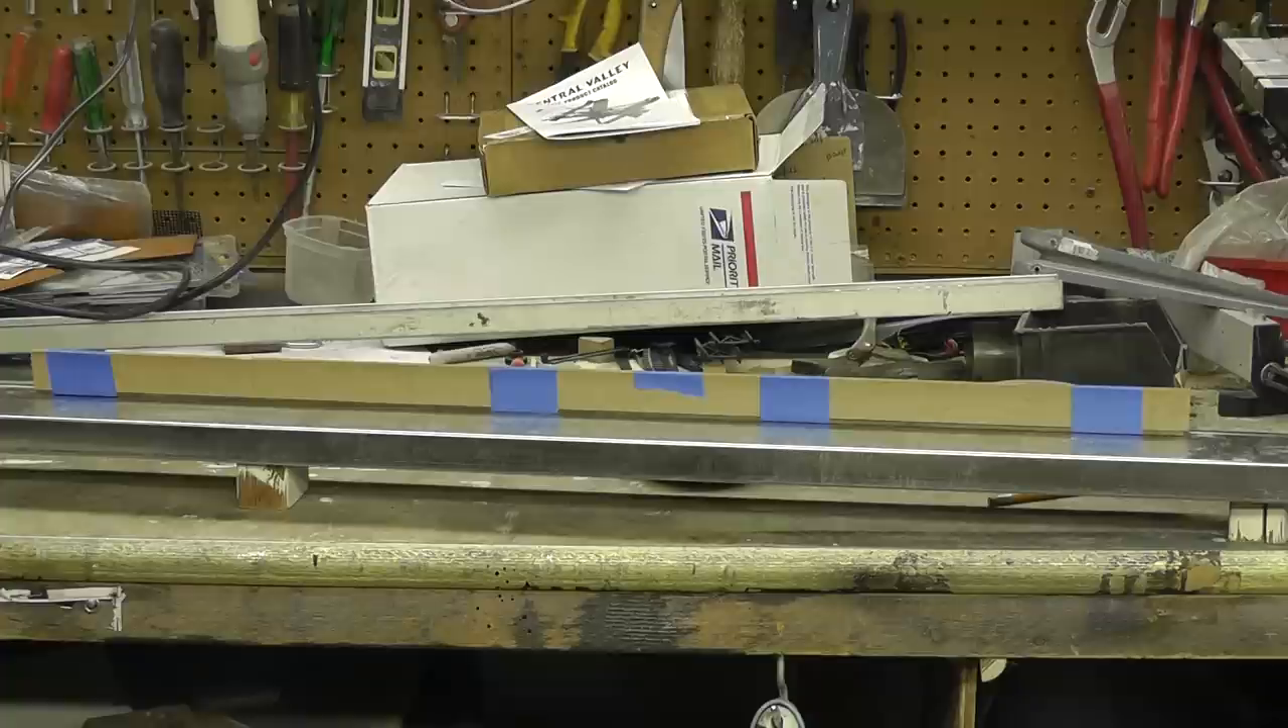I've attached the outer wall to the platform using blue scotch painter's tape.